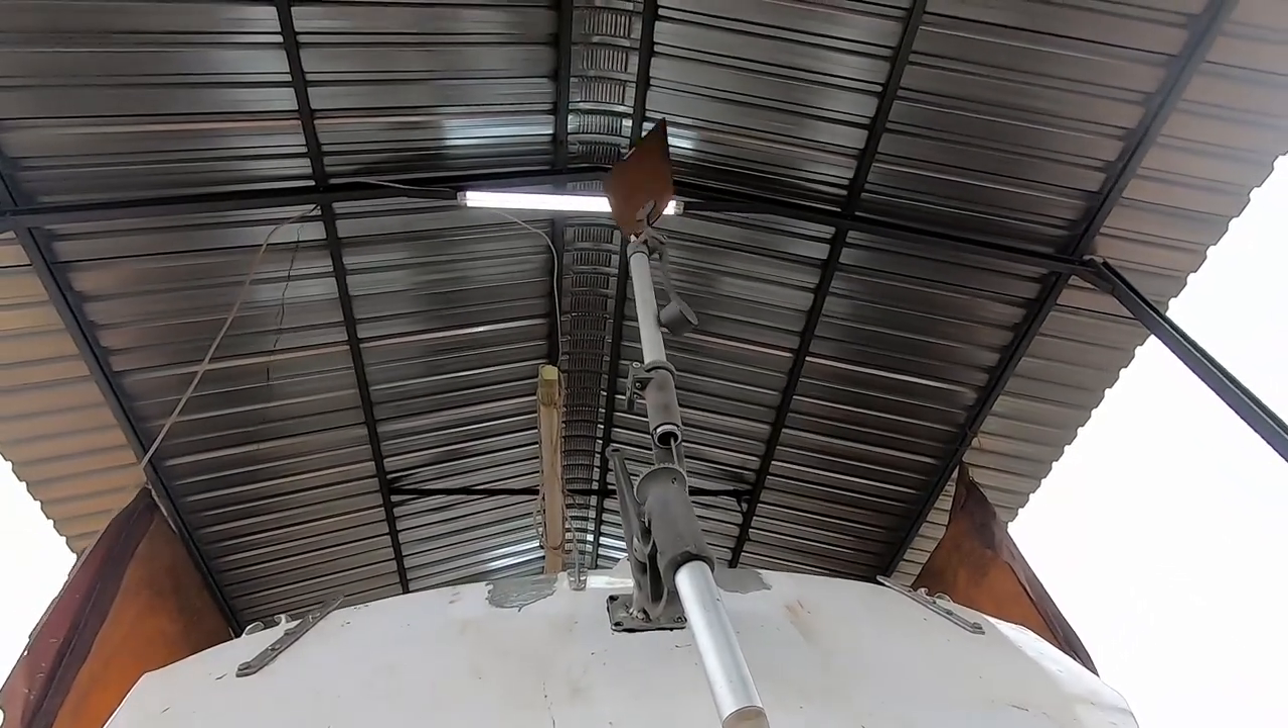And that's the full wind vane mounted.